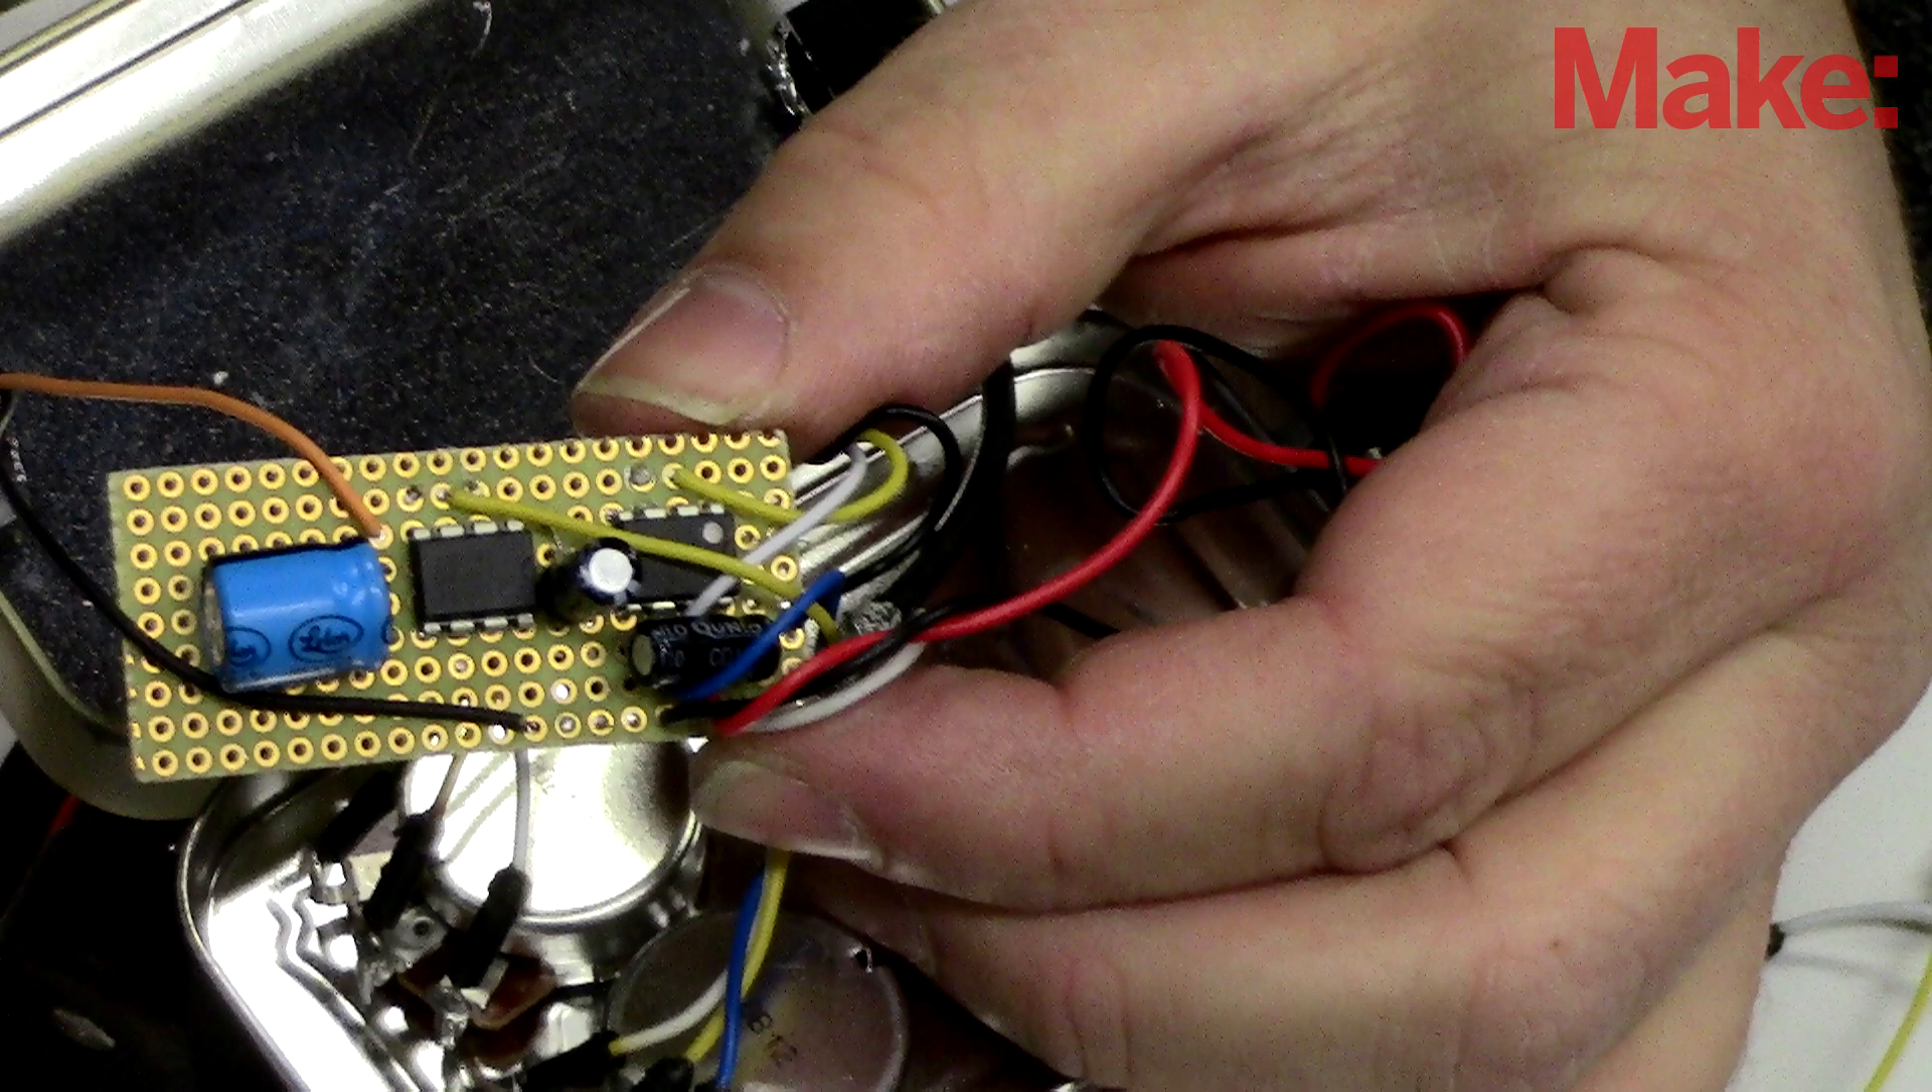Here you can see the top of the circuit board with all the wires leading into it, the capacitors hooked together, and the op amps in place, making a very nice neat package.